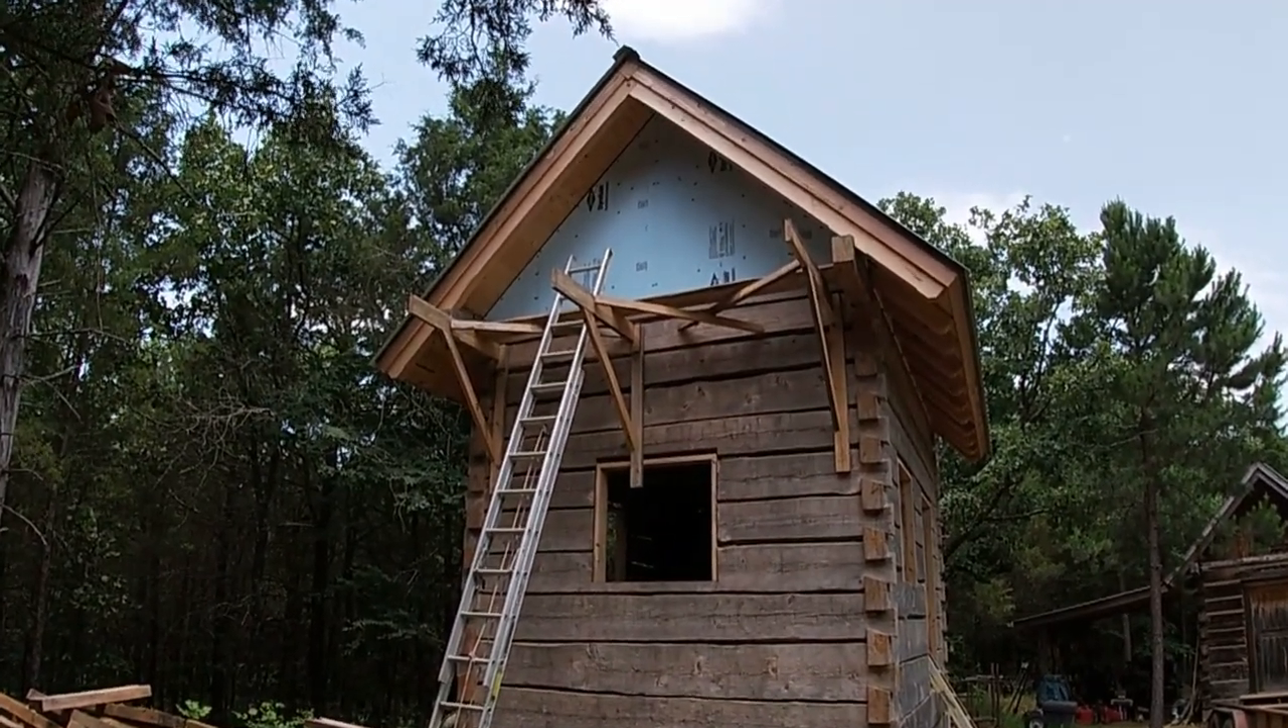Well I was able to get that insulation board on before the sun came over on this side.